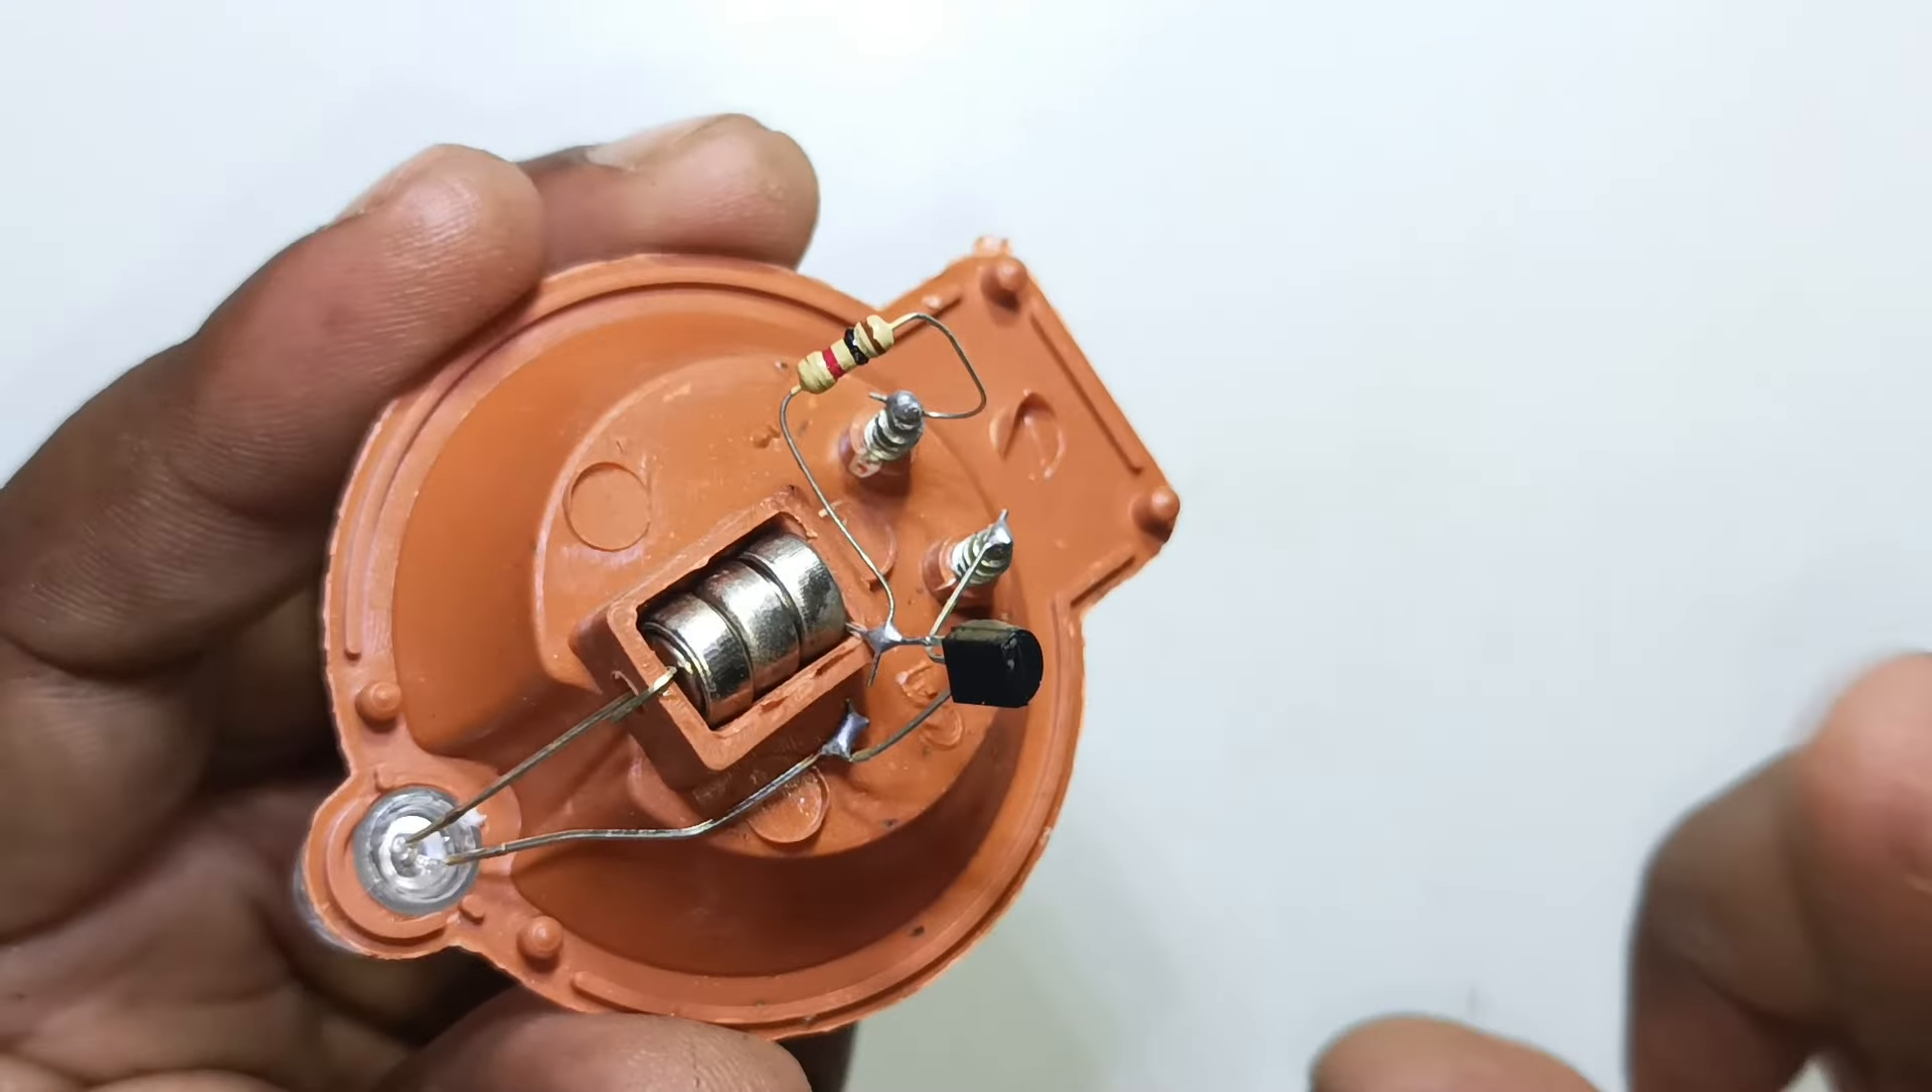तो अभी सभी सेल को हमने लगा दिया।